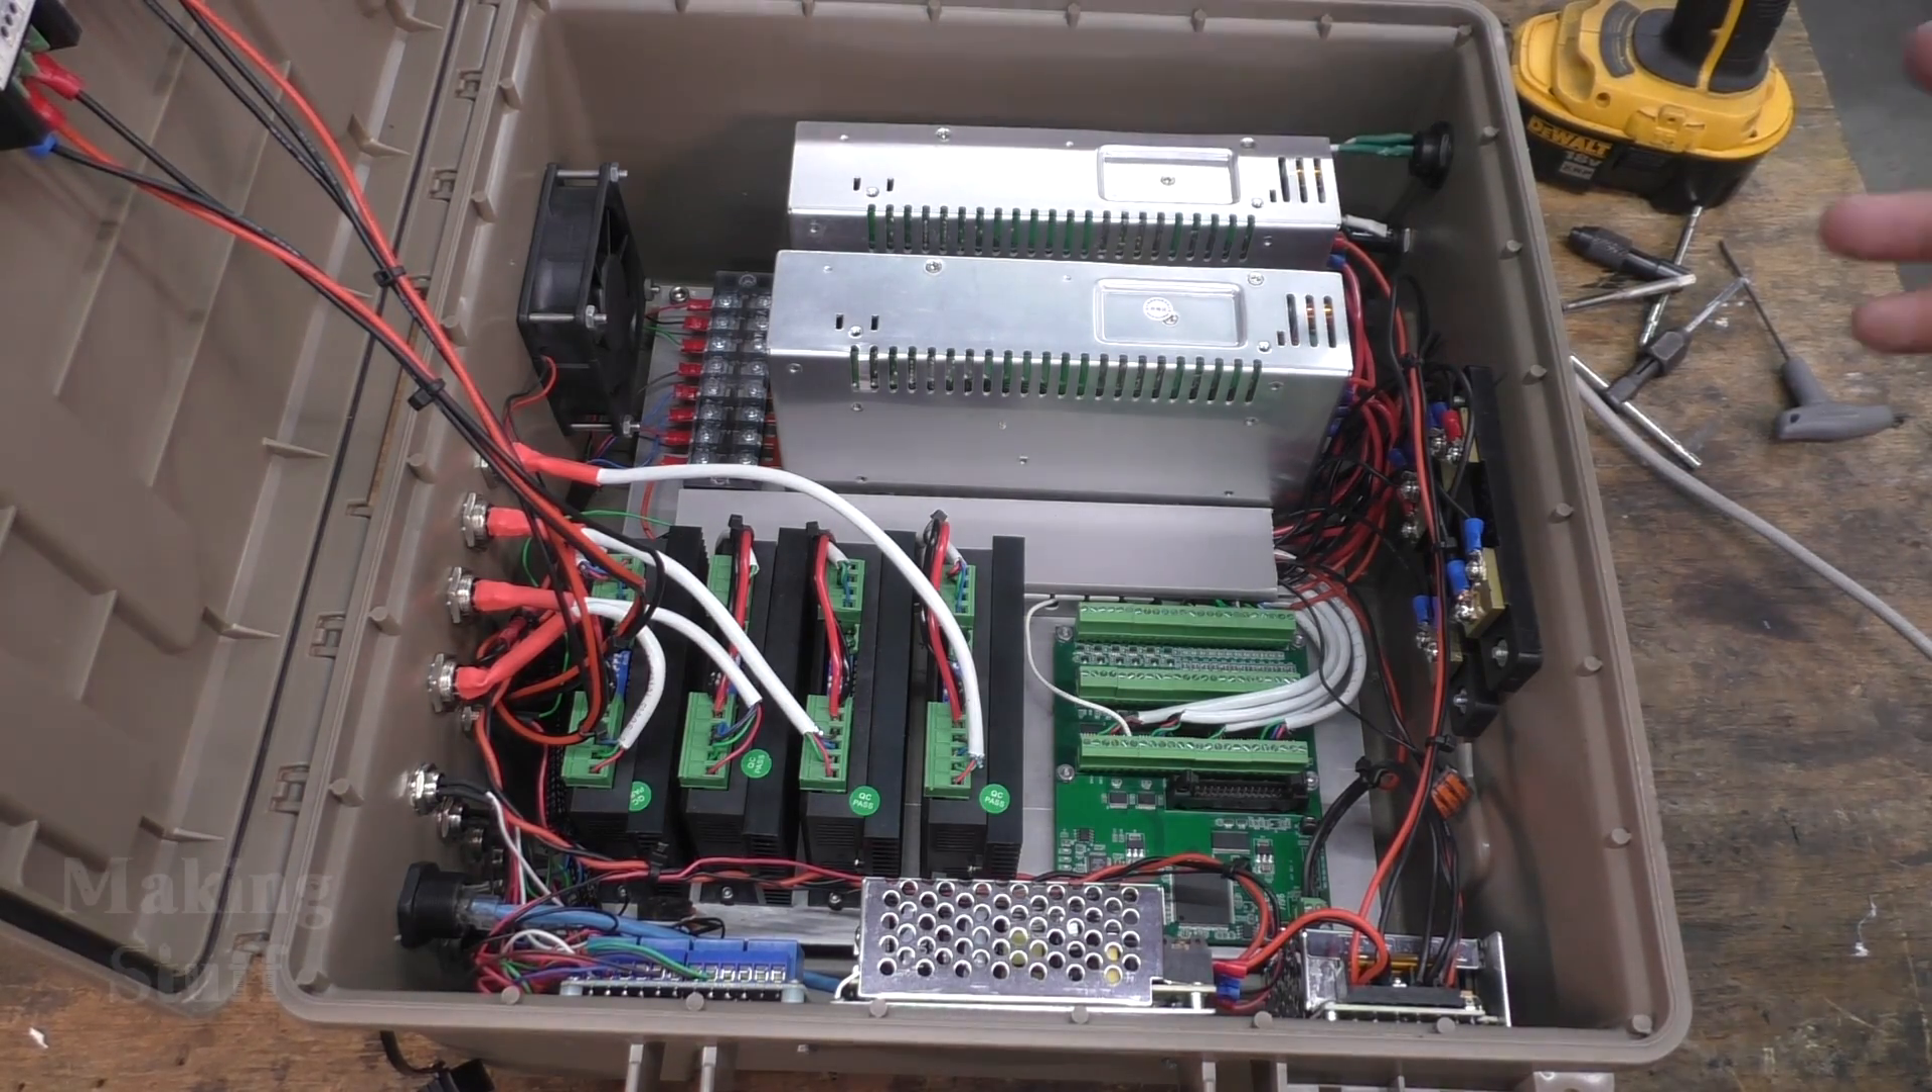Well the fan has been added it is right here and i've also added this 12 volt power supply to power the fan.